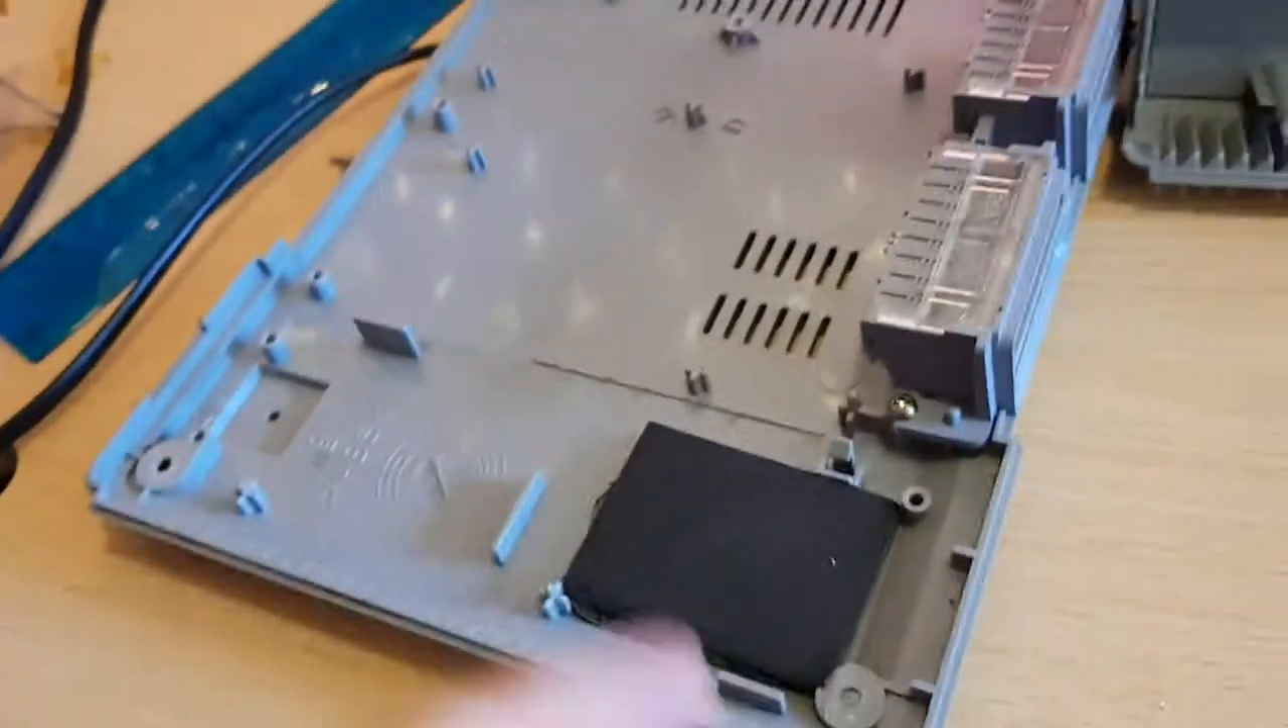I've found this bit of foam core which i've glued in place there which is where the power switch will lay on the base unit.